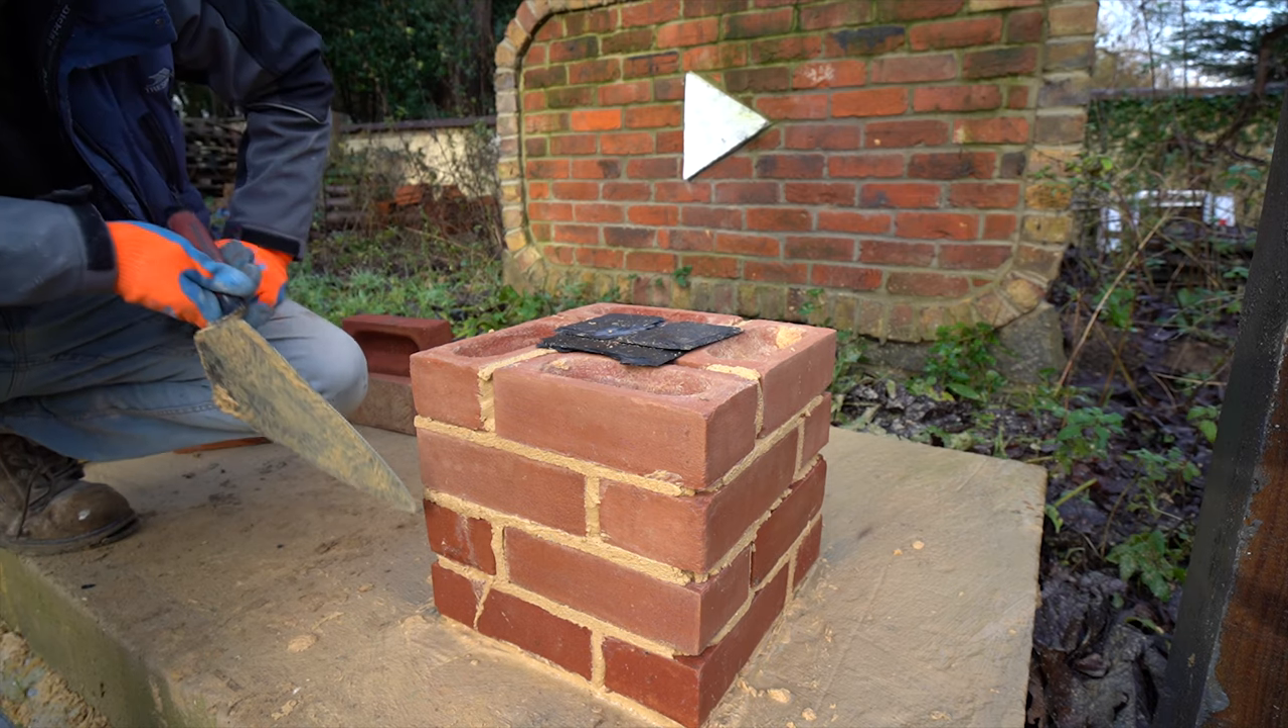Right so now we've got these four courses all built up.